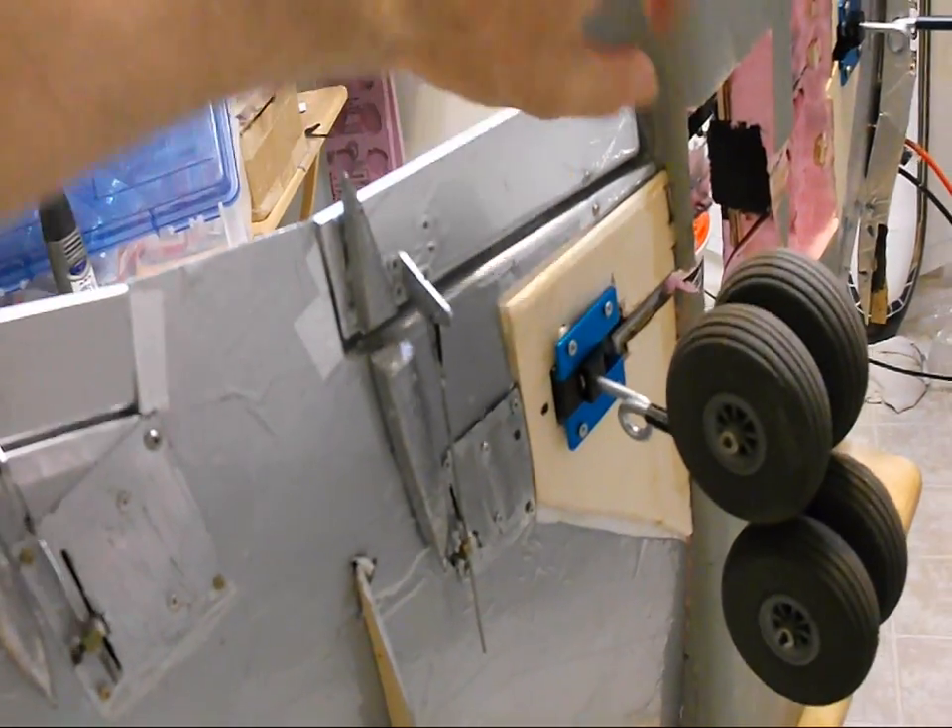So here are the retract mounting plates that I've added to the bottom.